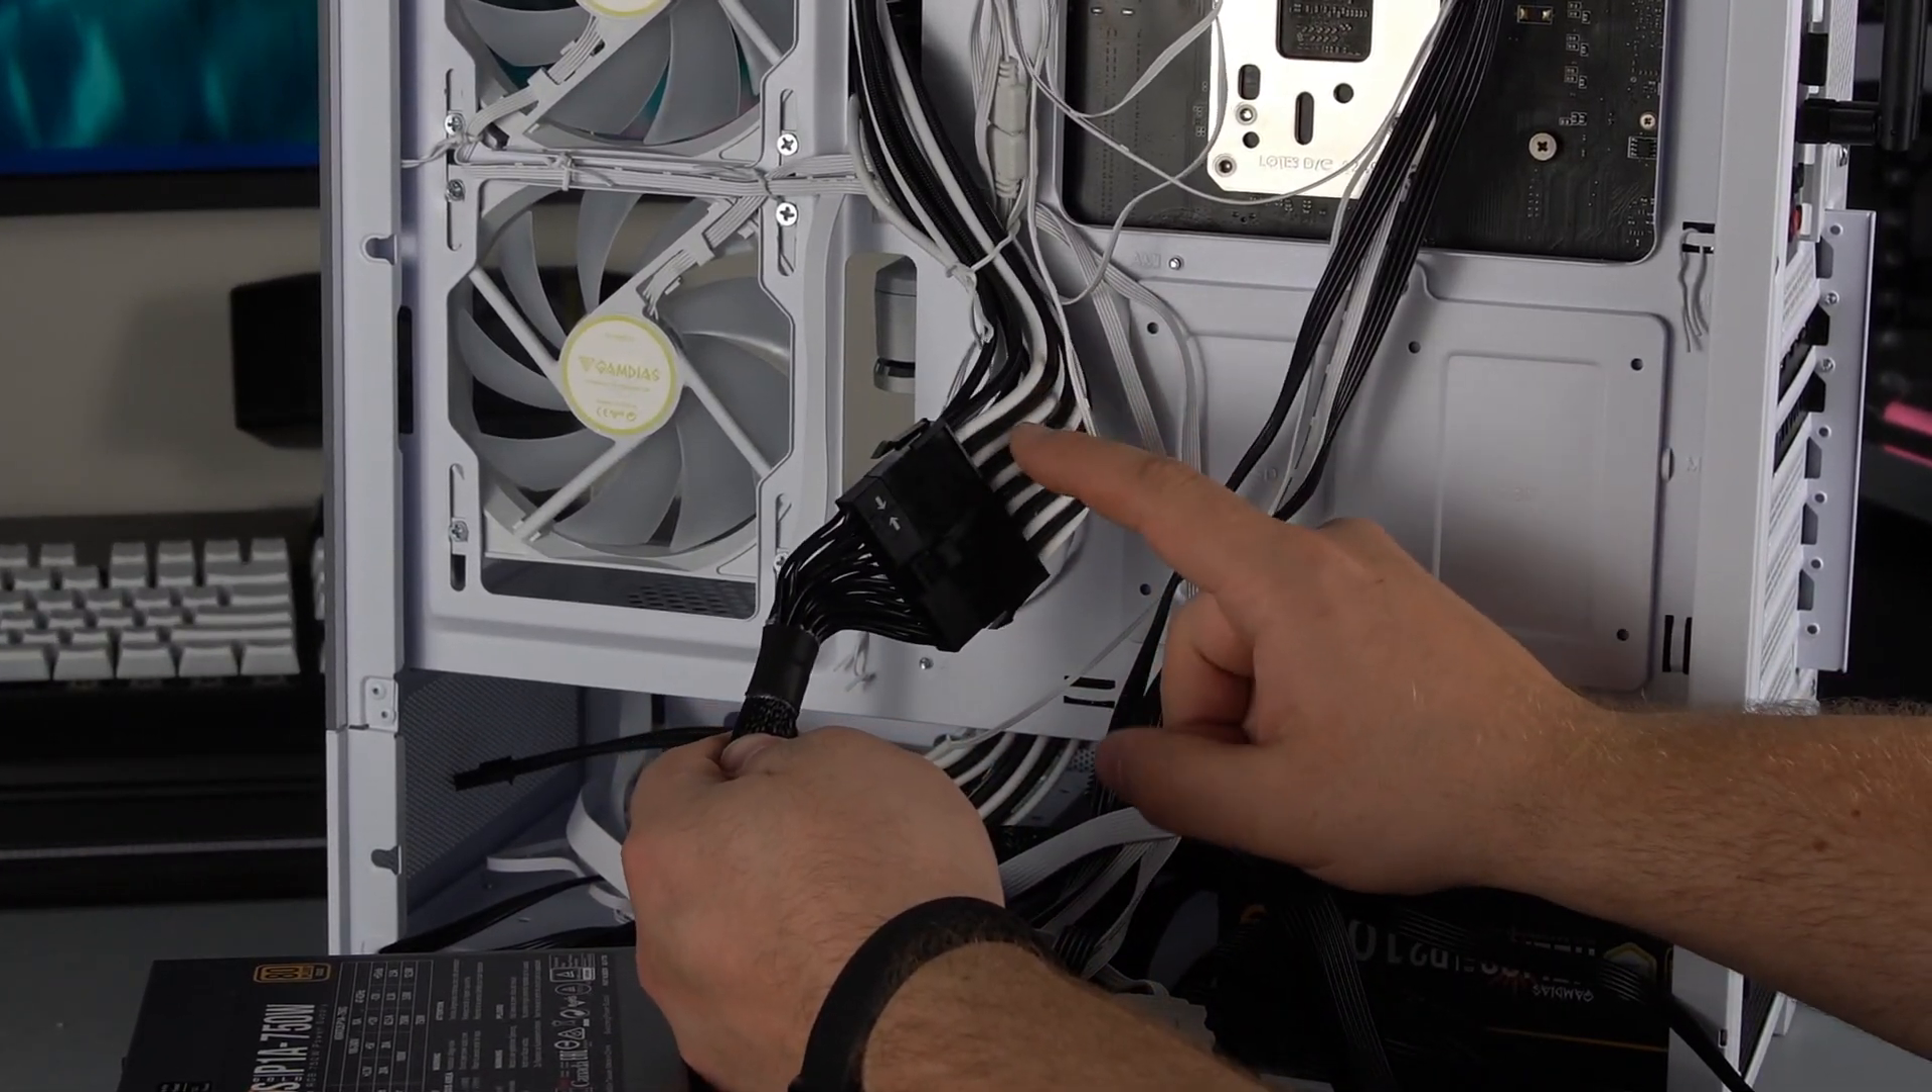This is my 24 pin plugging into my cable extension.